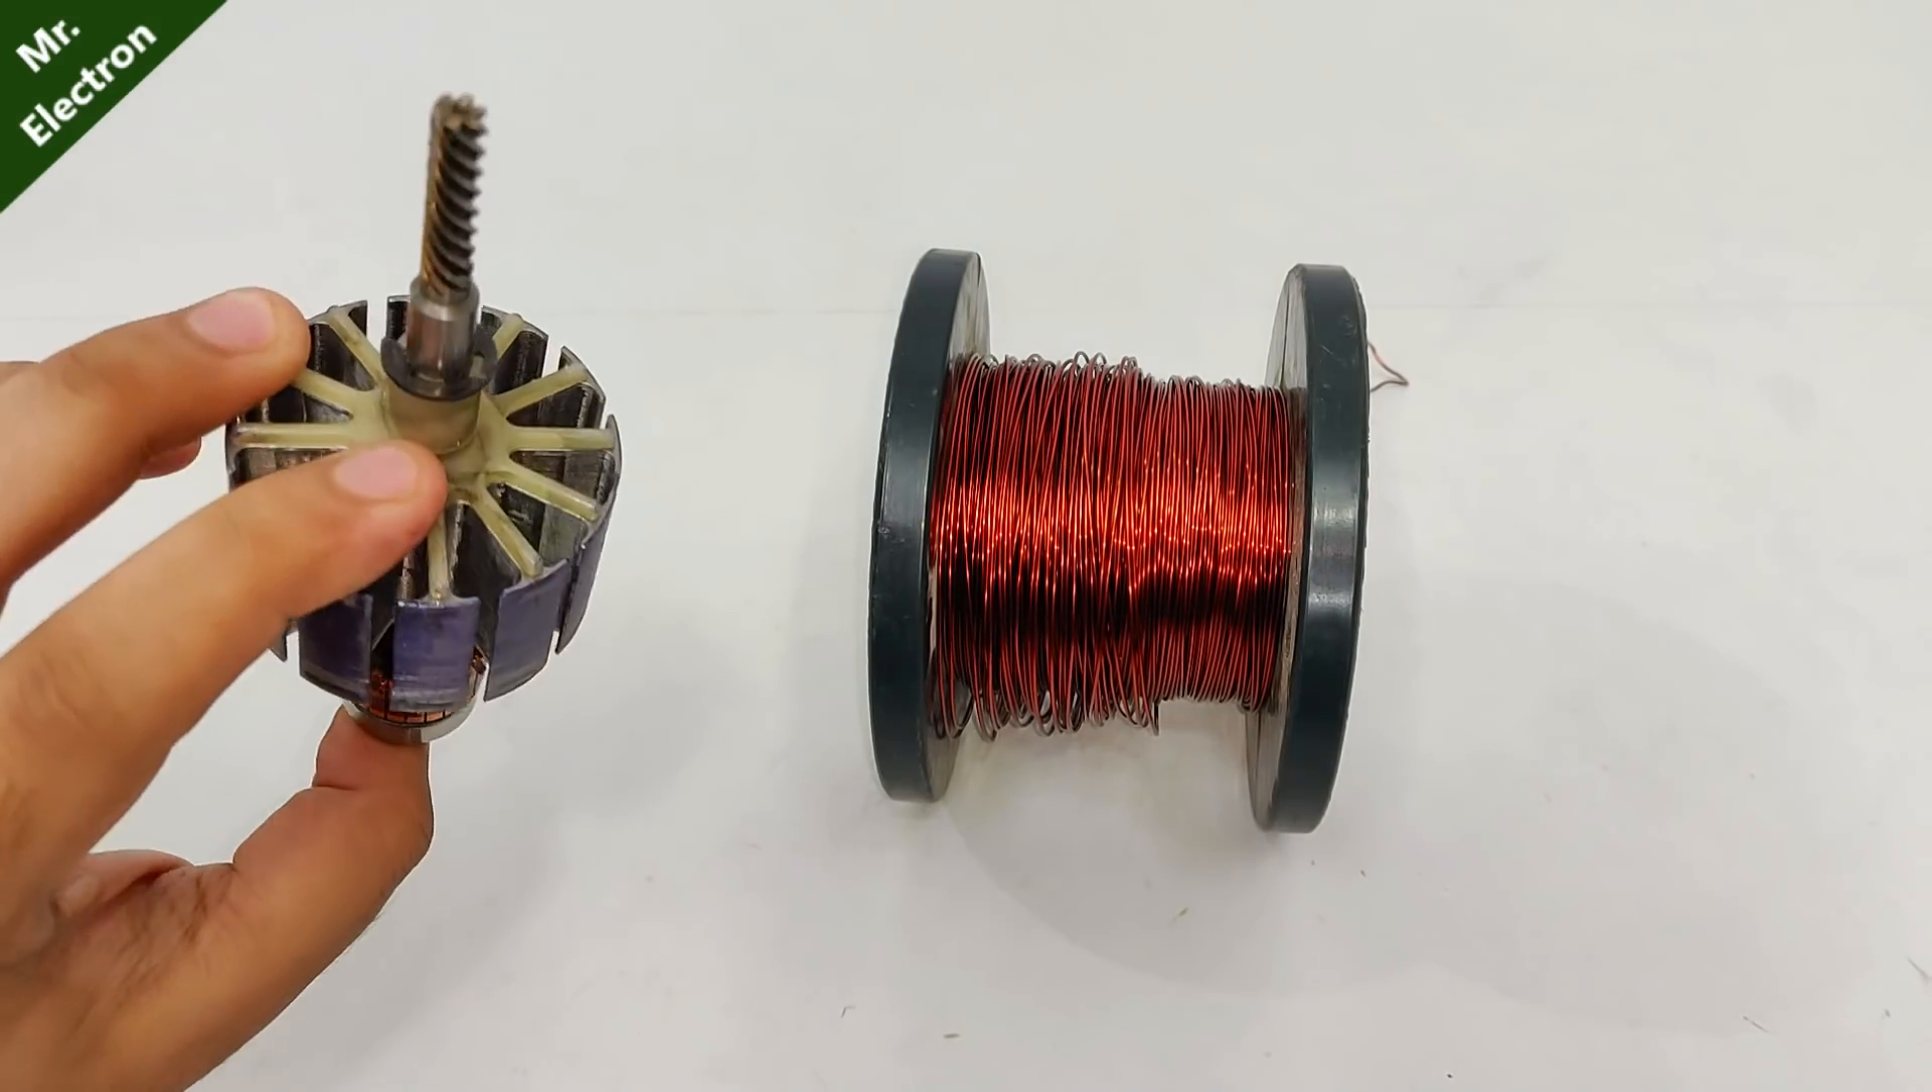Now guys, I've removed all the previous copper winding and I'm going to use this thick copper wire.